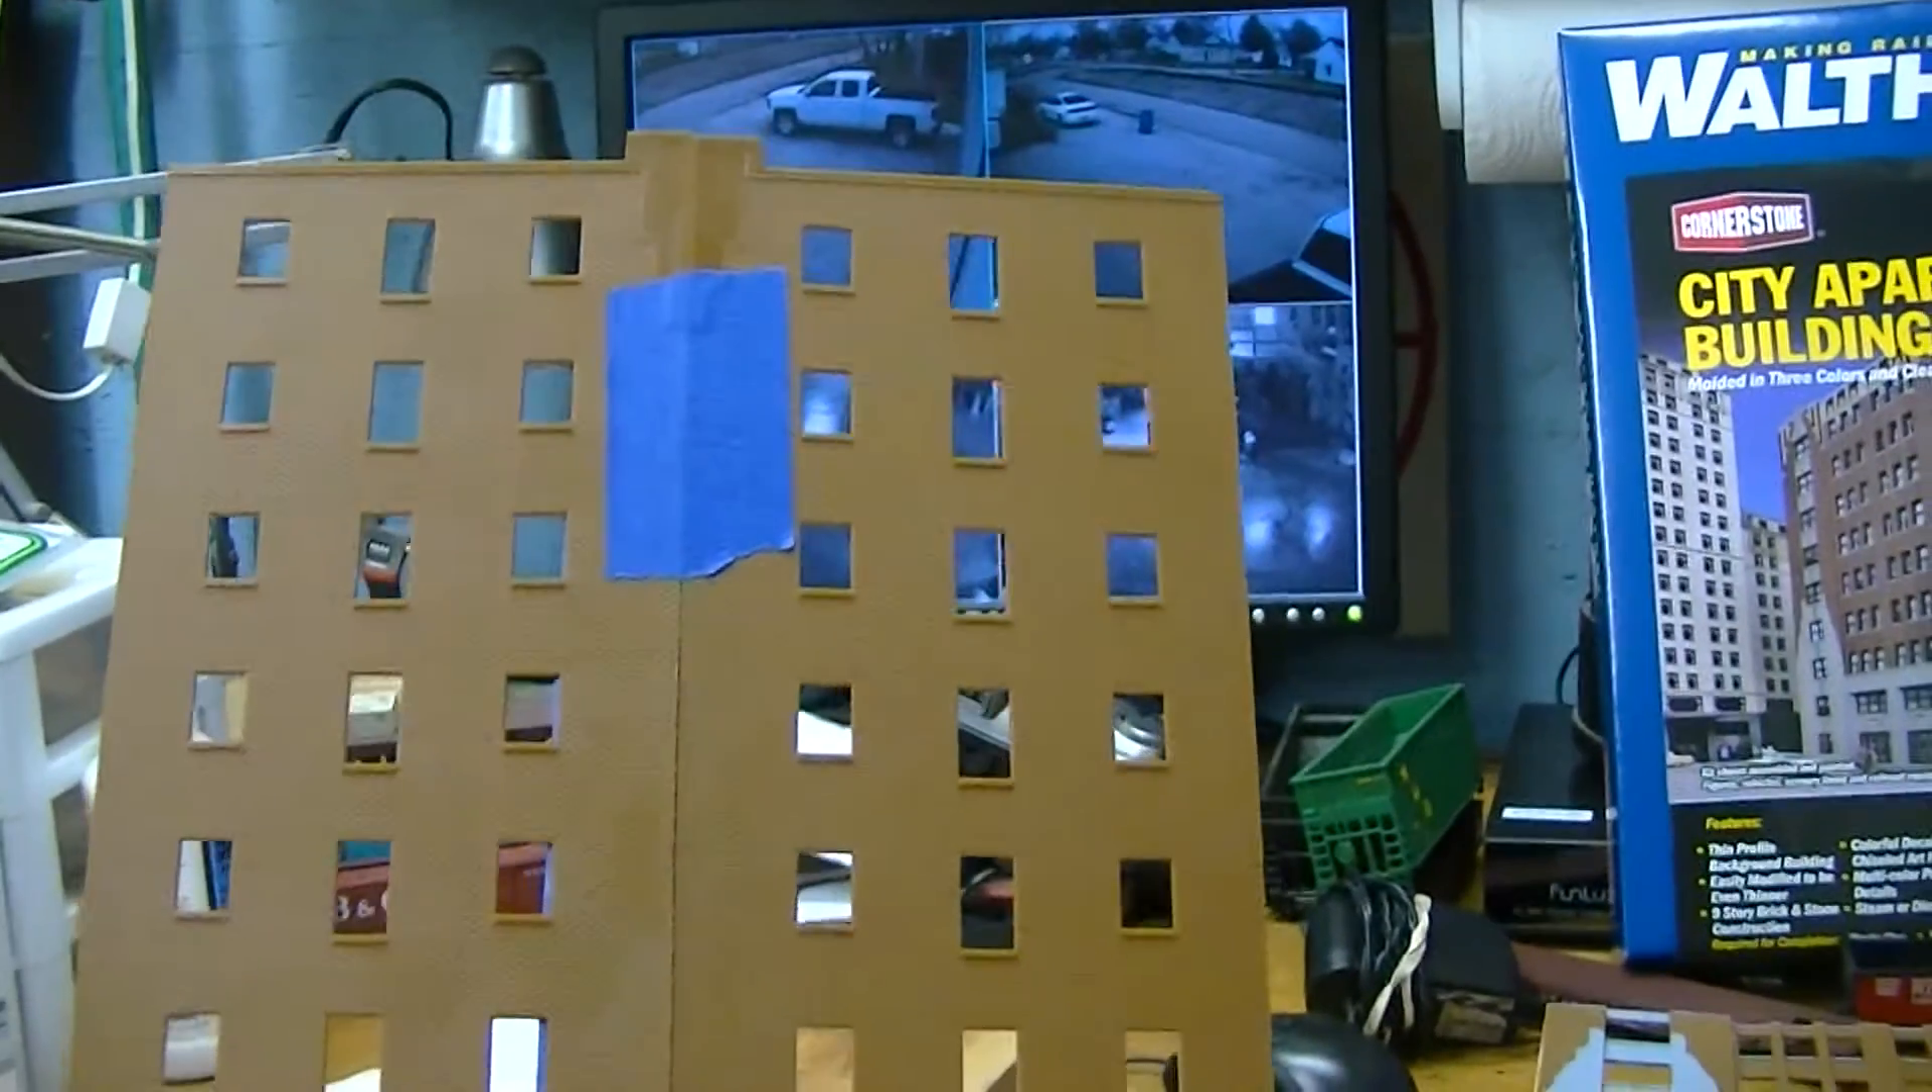And then I've just got blue tape holding this together, but this is the two side pieces of the building.